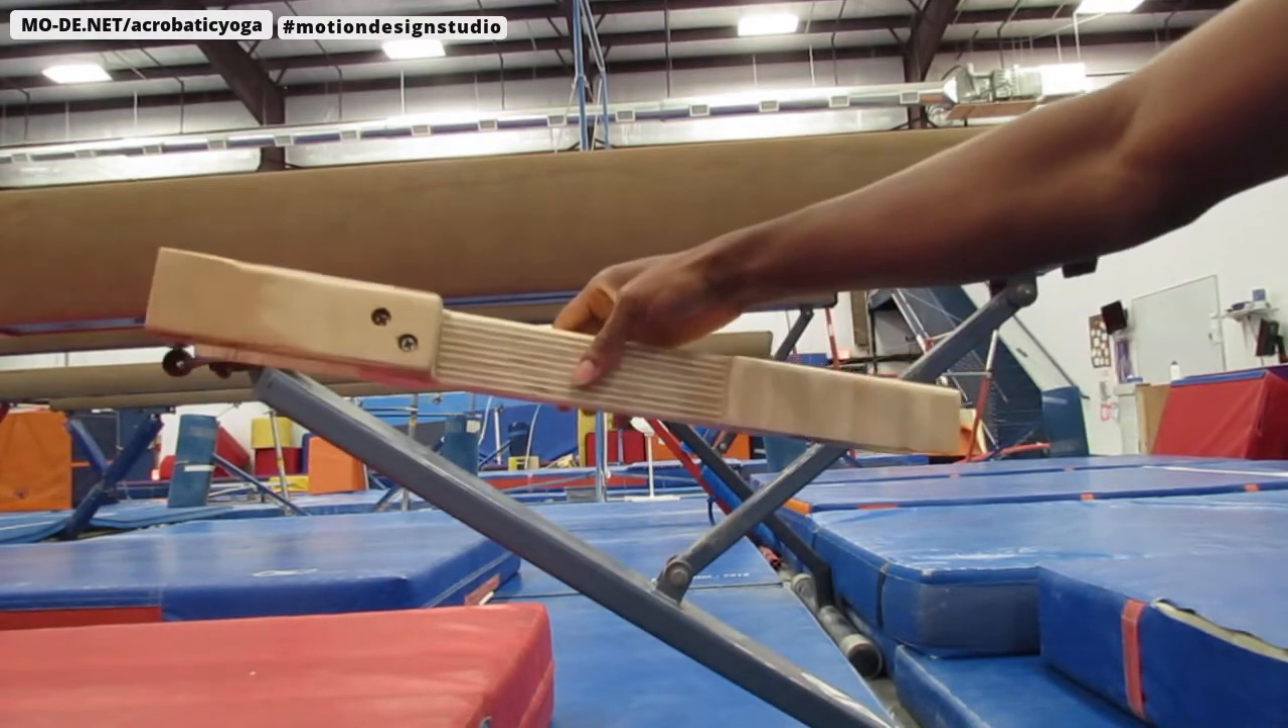I added some screws right here just to make it a little stronger because this joint is going to get a lot of load.